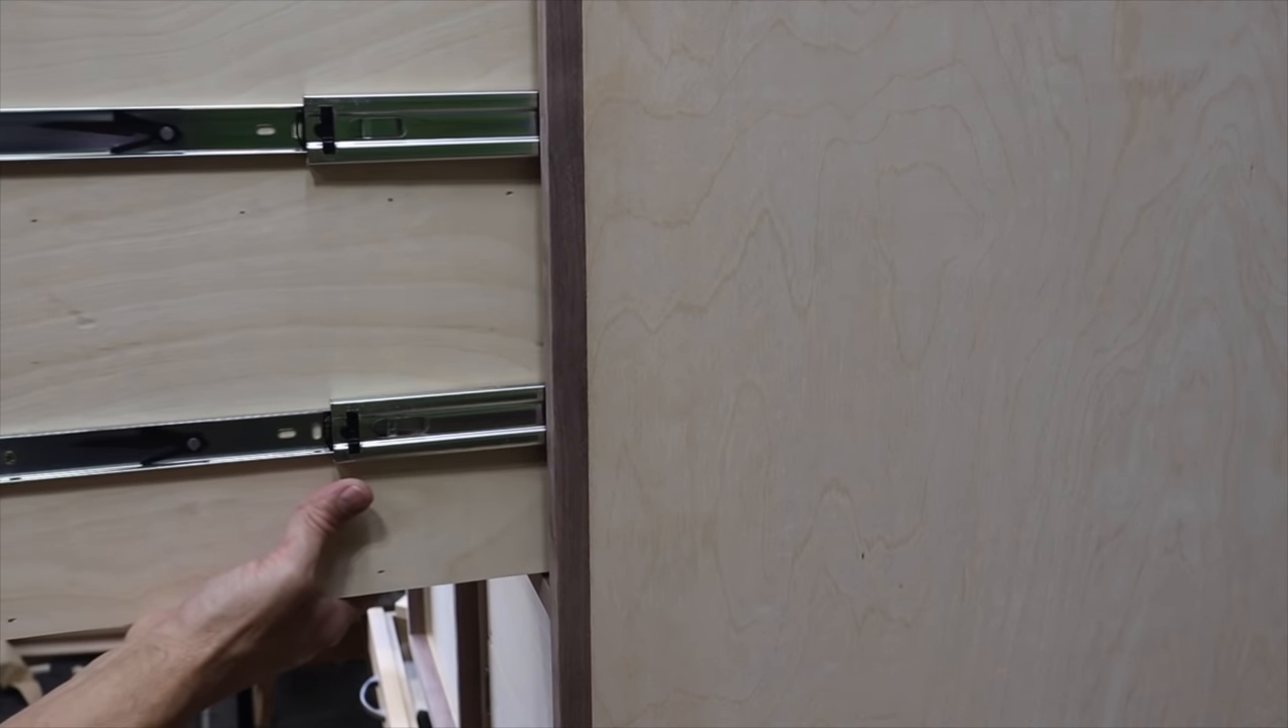On the top two slide-out trays, I put the drawer slides on the same side.